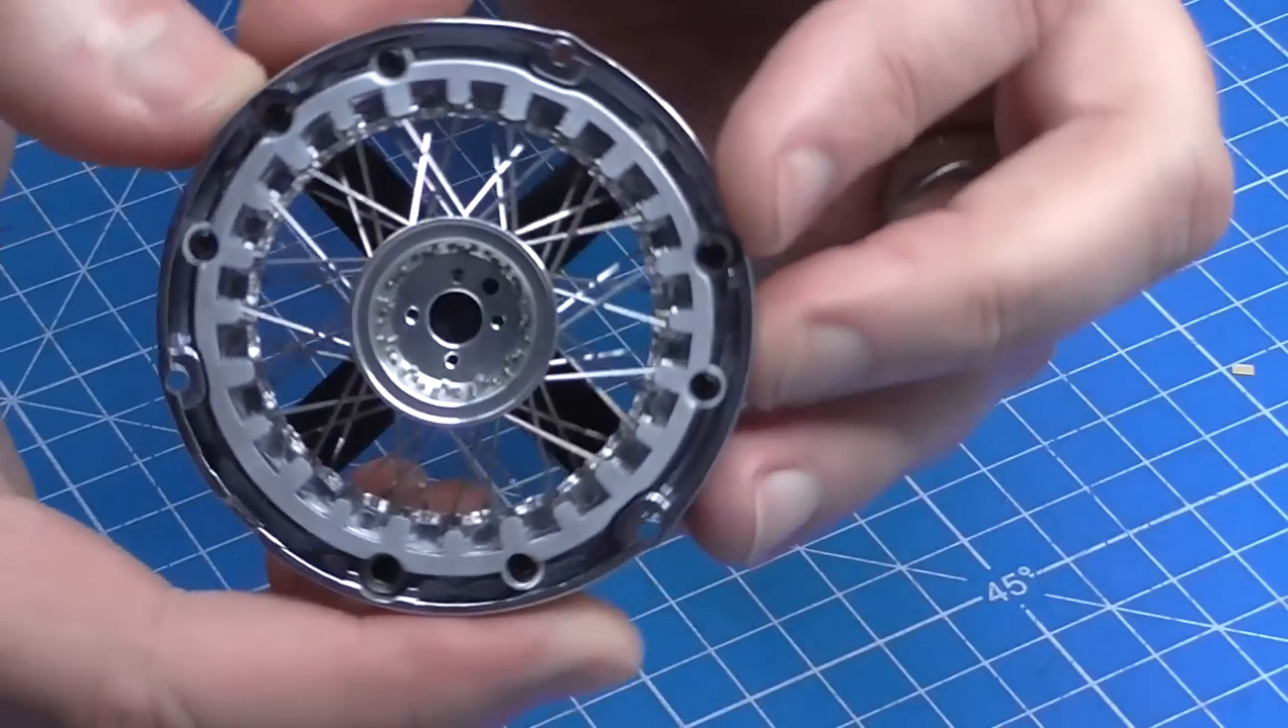So all of those spokes are now in place.